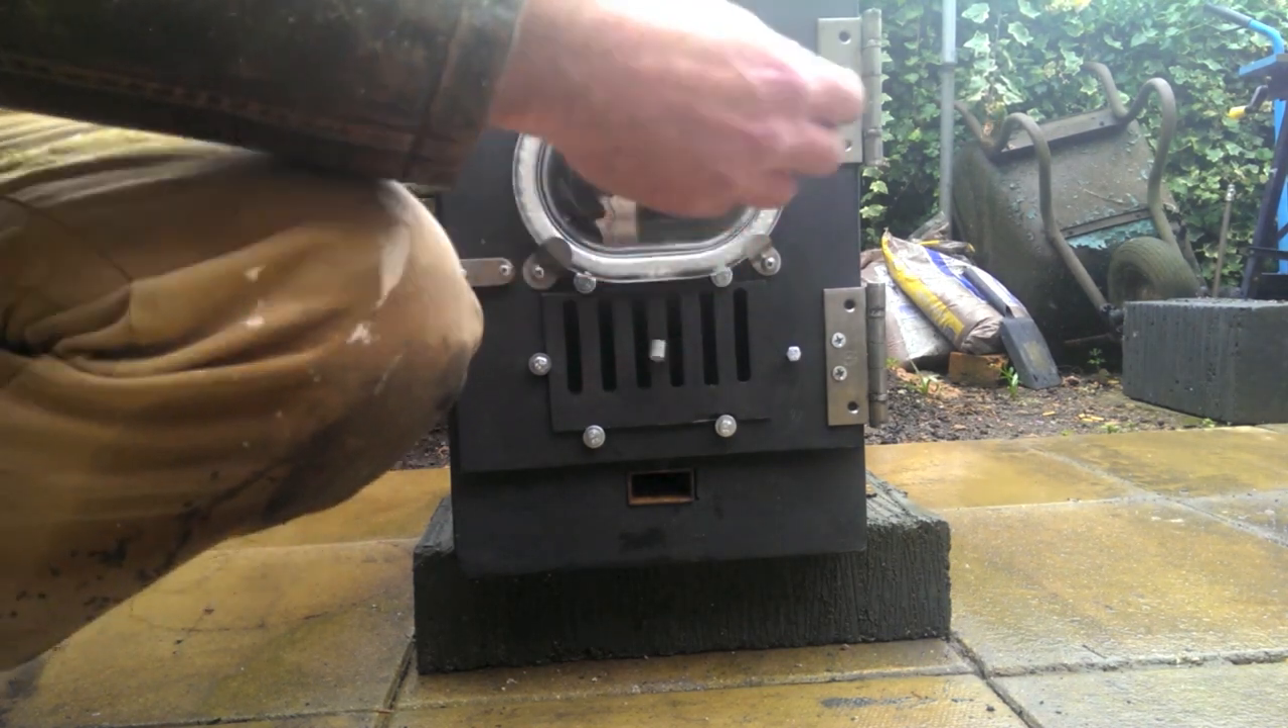And it looks quite handsome once fitted to the burner. Well I've now fitted a grill to the door of the burner.